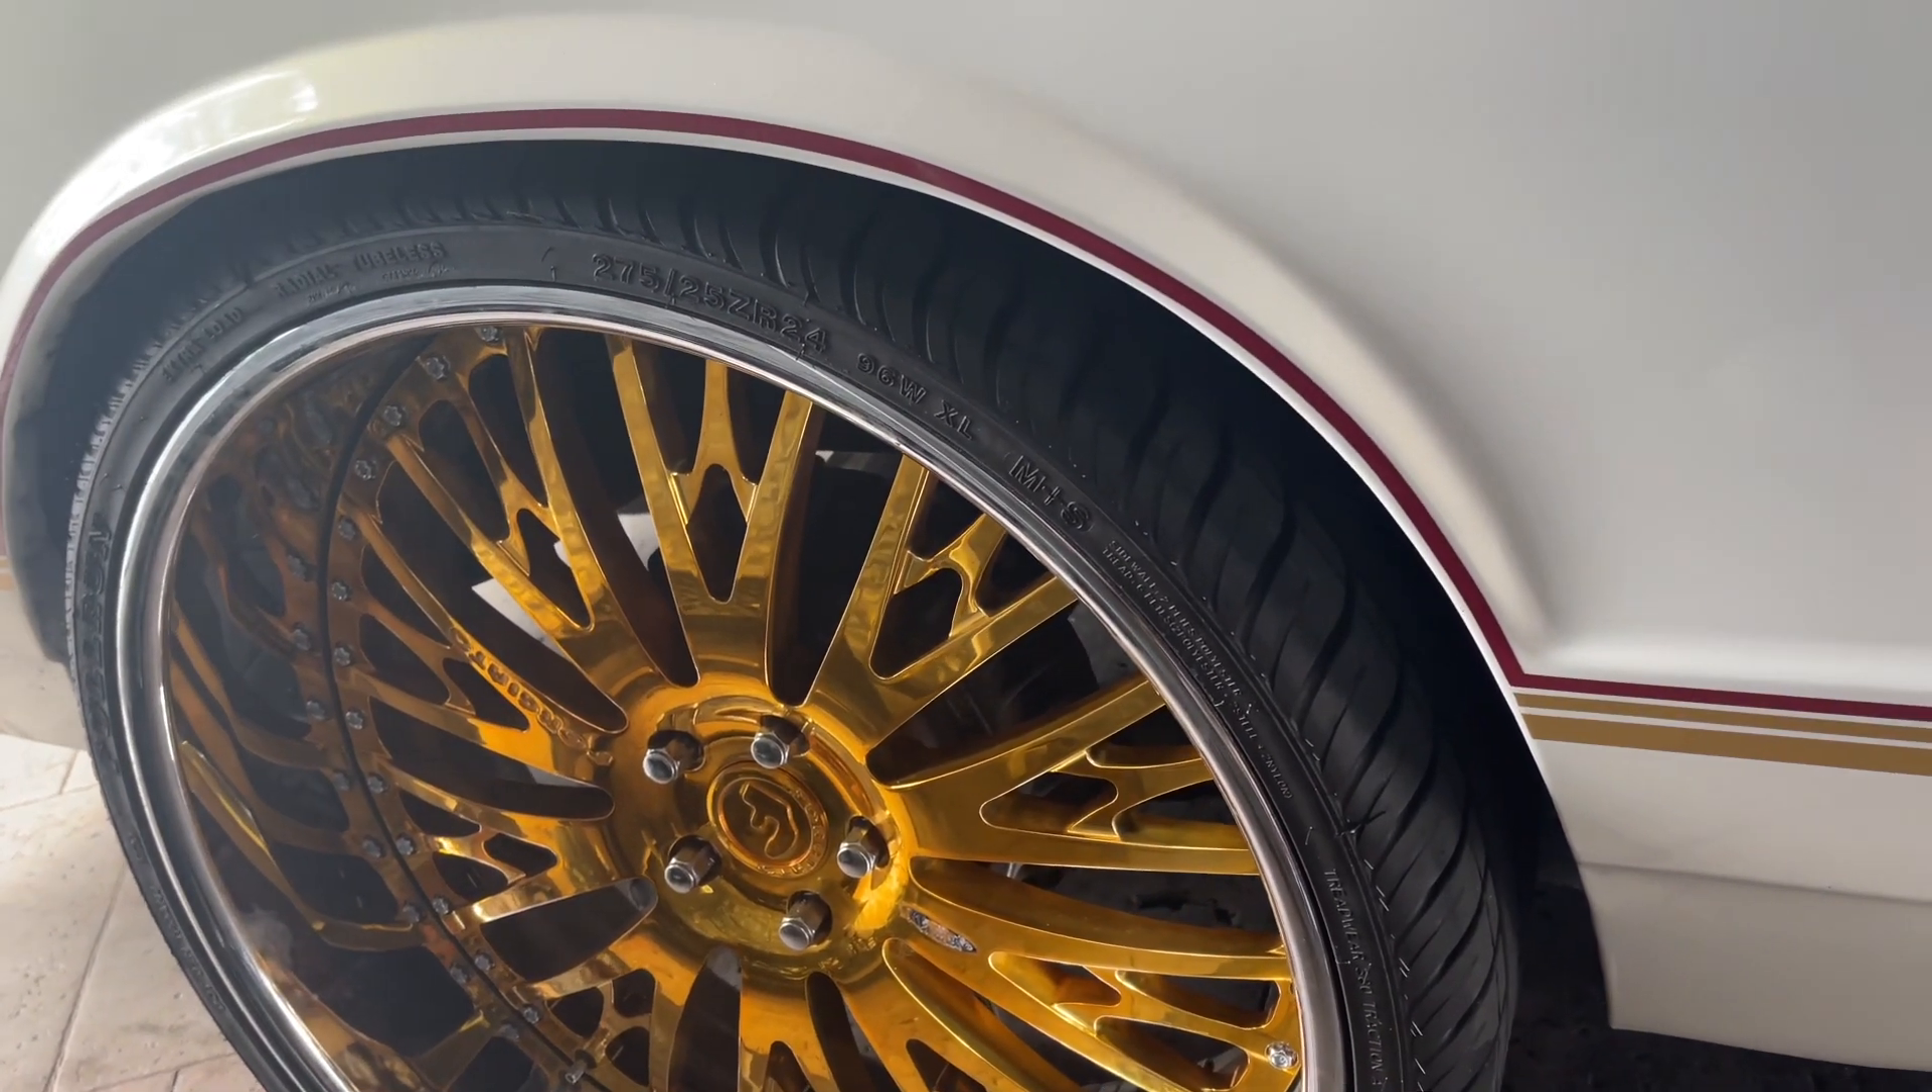Alright YouTube, so I put the wheel back on, the issue is fixed.